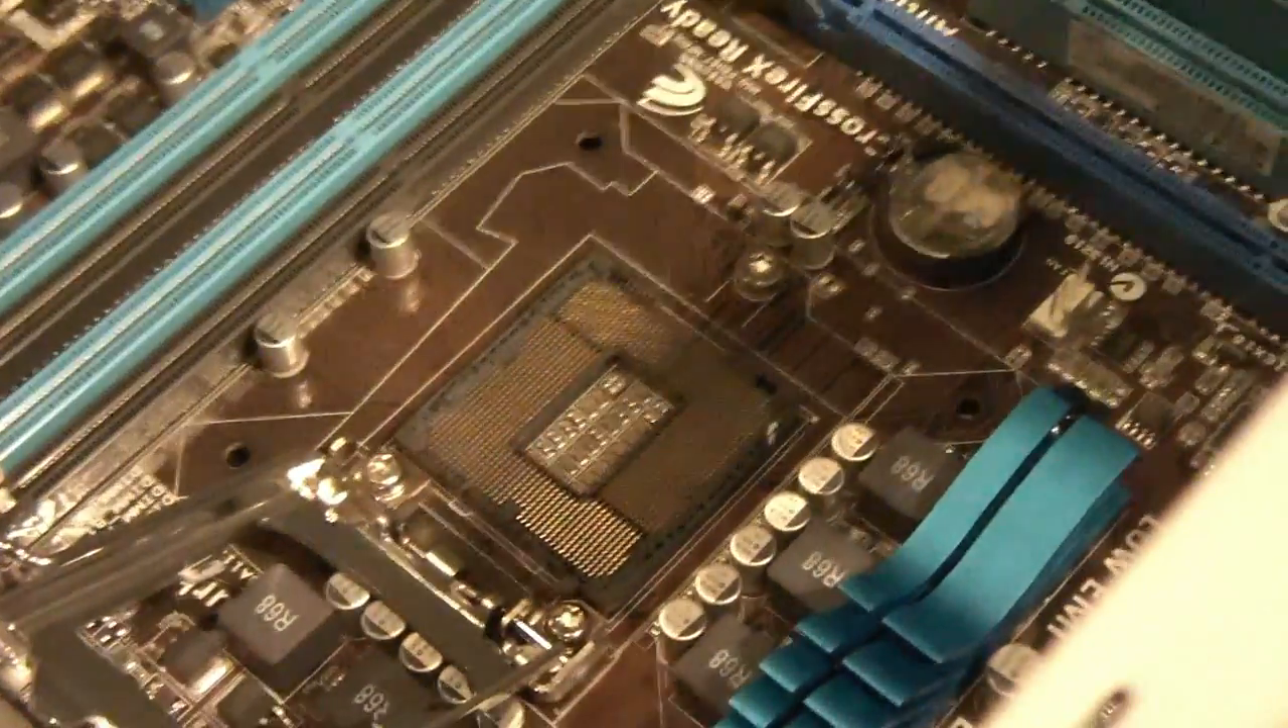Pull out the little protective surface. And there you can see all the pins.